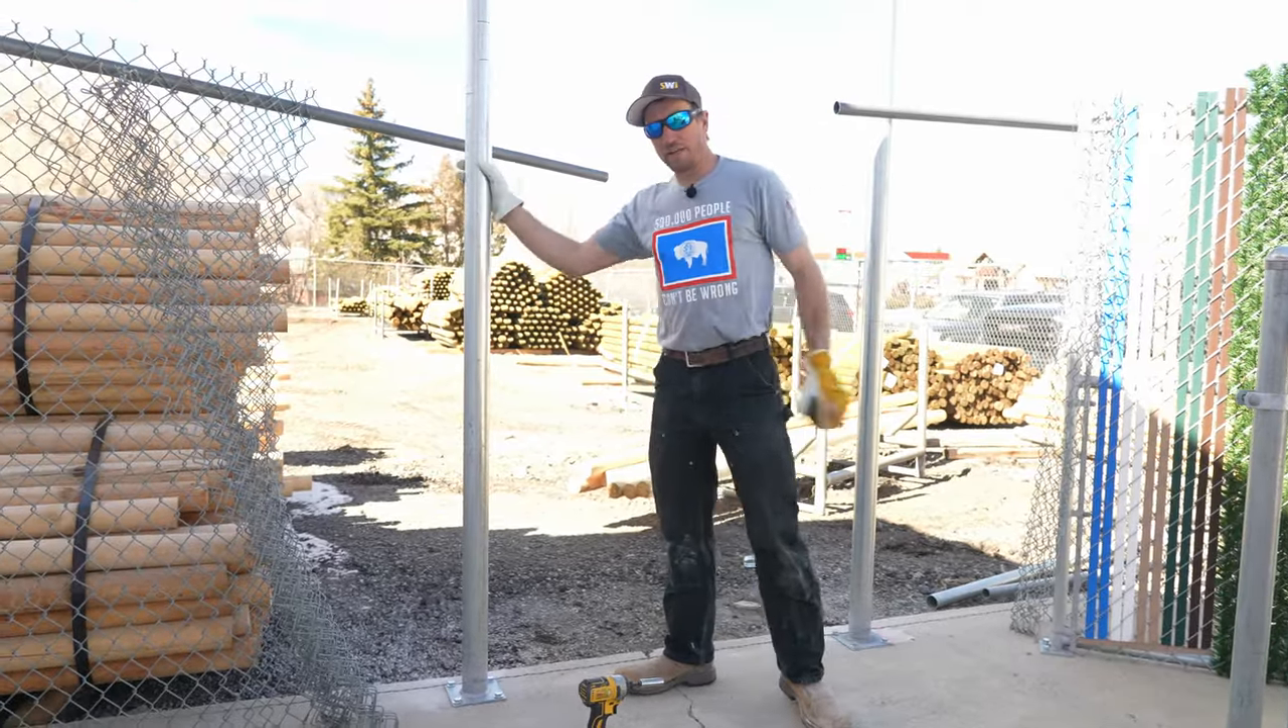Okay, so now we have one post and two posts, both our posts in.